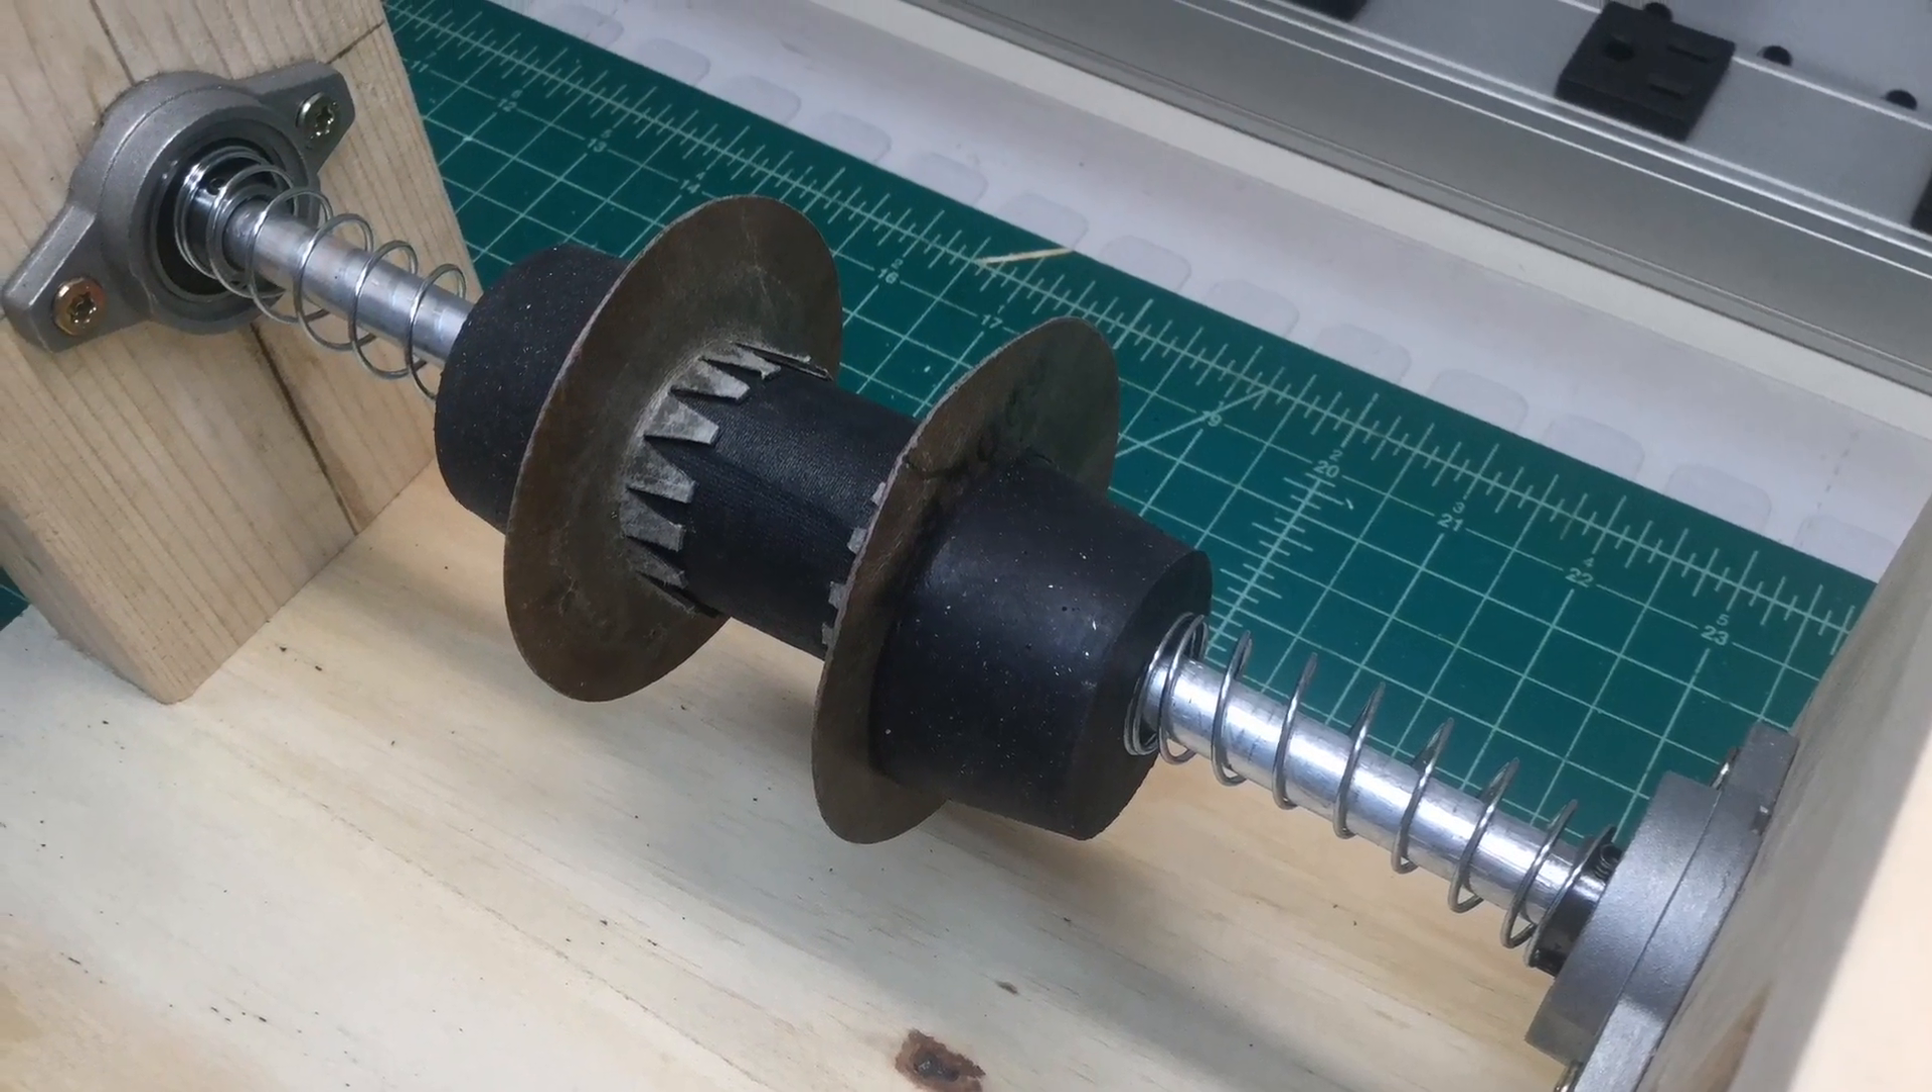Here I have some springs inserted and again they're placed on each side of the bobbin.